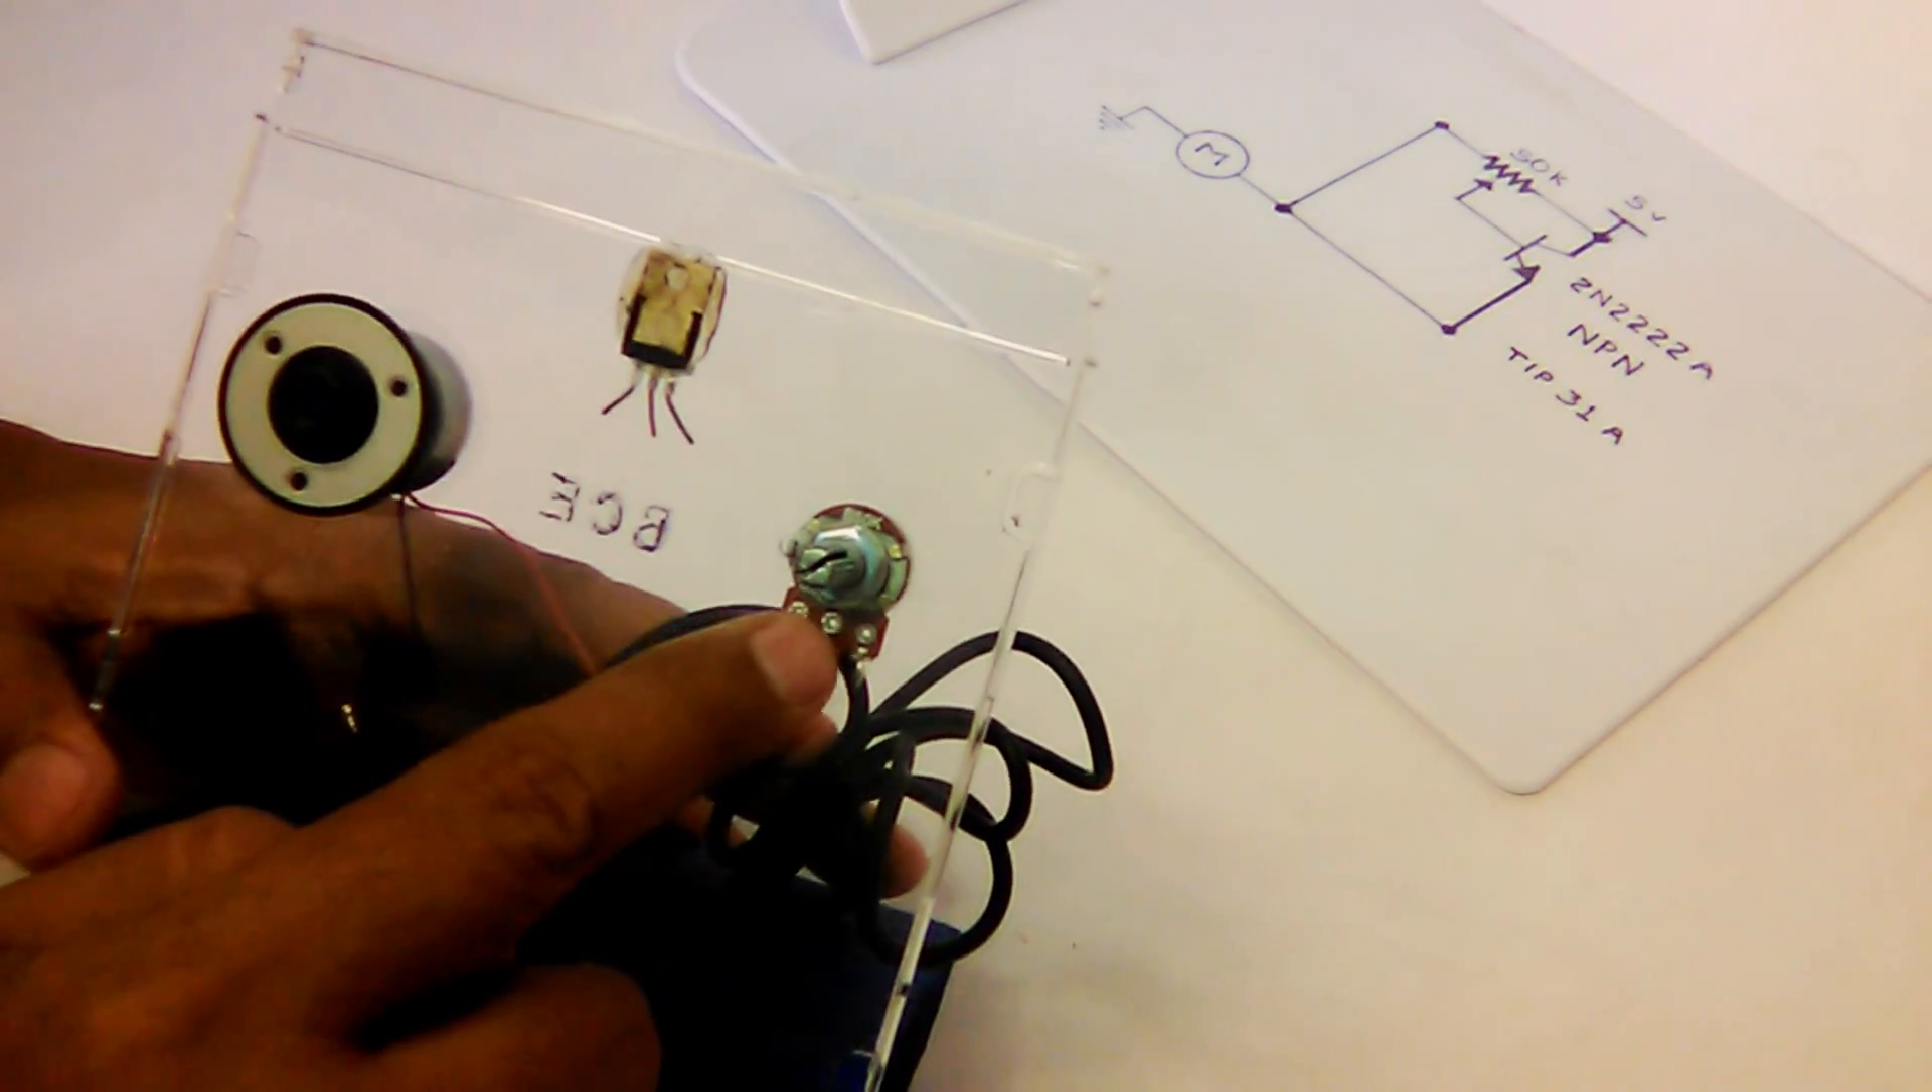Yo monté el motorcito aquí en esta base para poder mostrarles cómo vamos a conectarlo ya tenemos montadas las piezas.